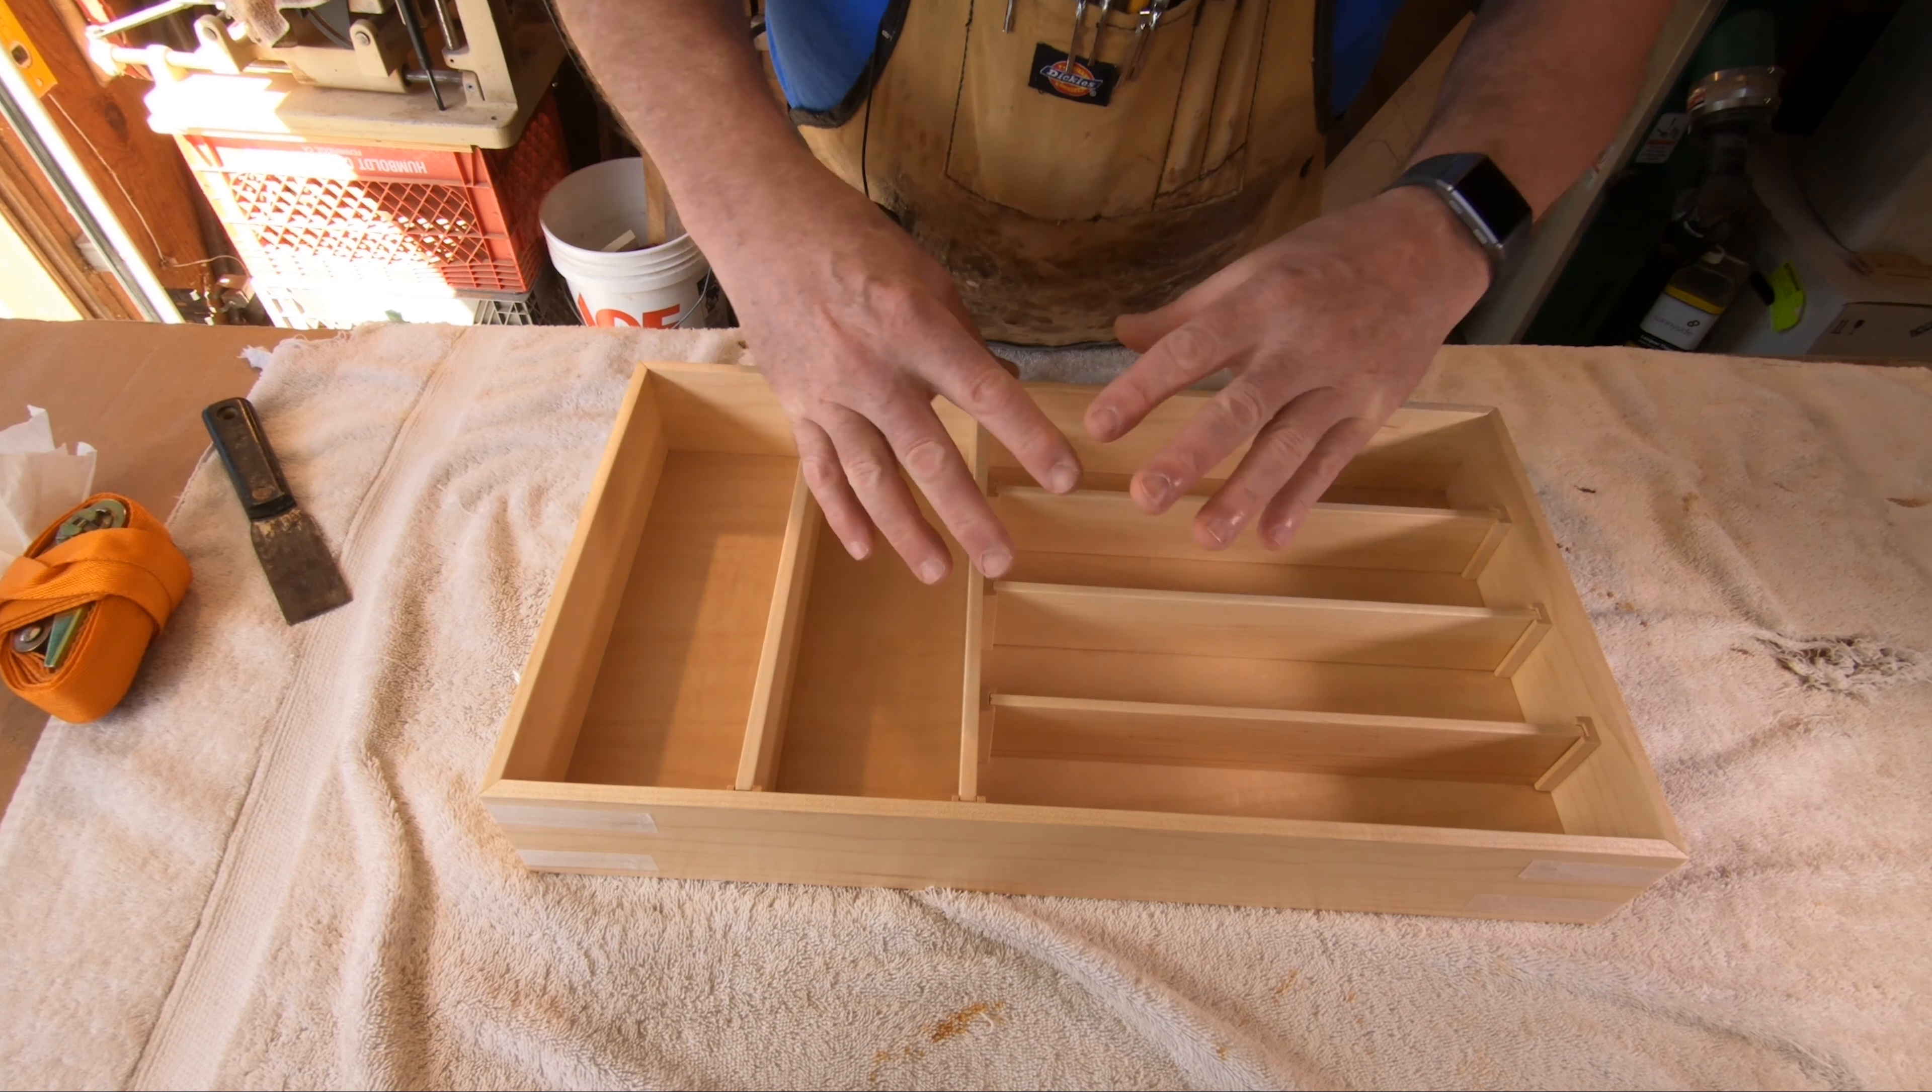There it is voila that's the whole box done.